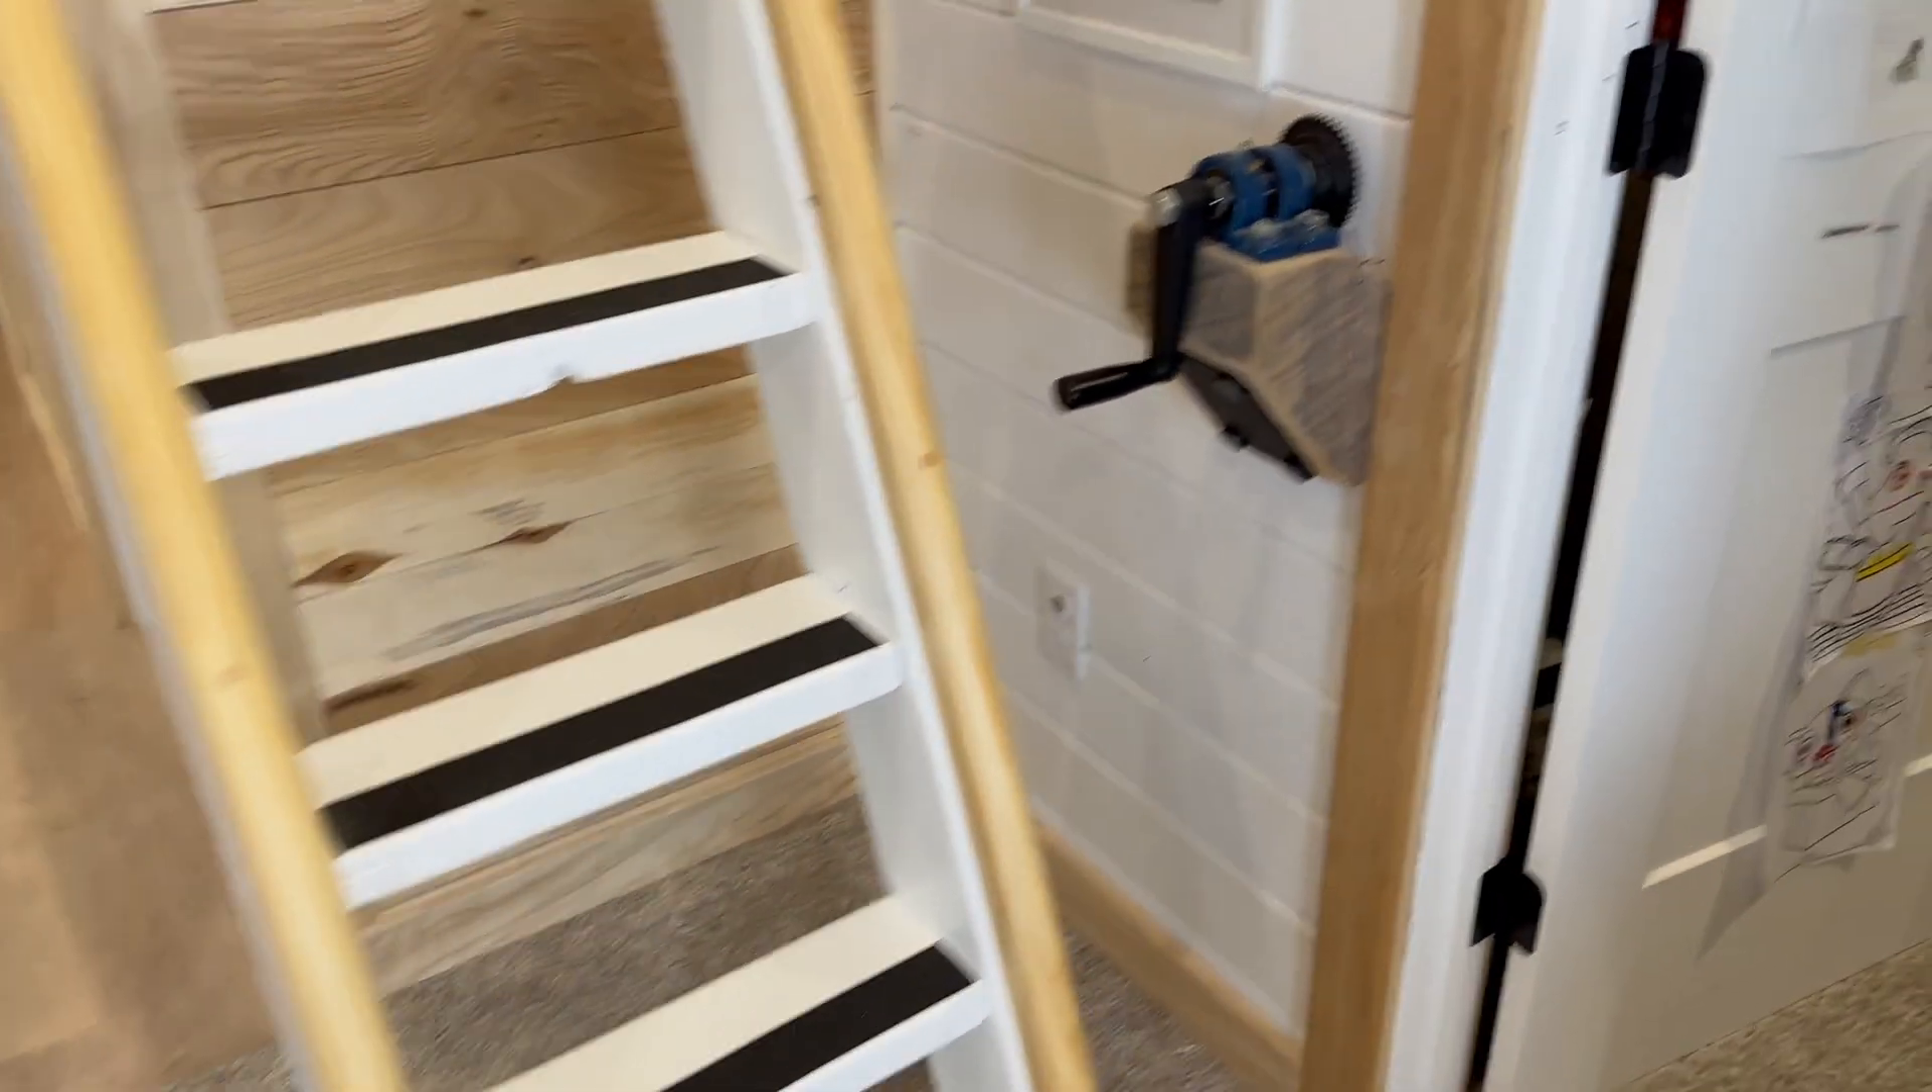And then of course we already got the handle crank on here.